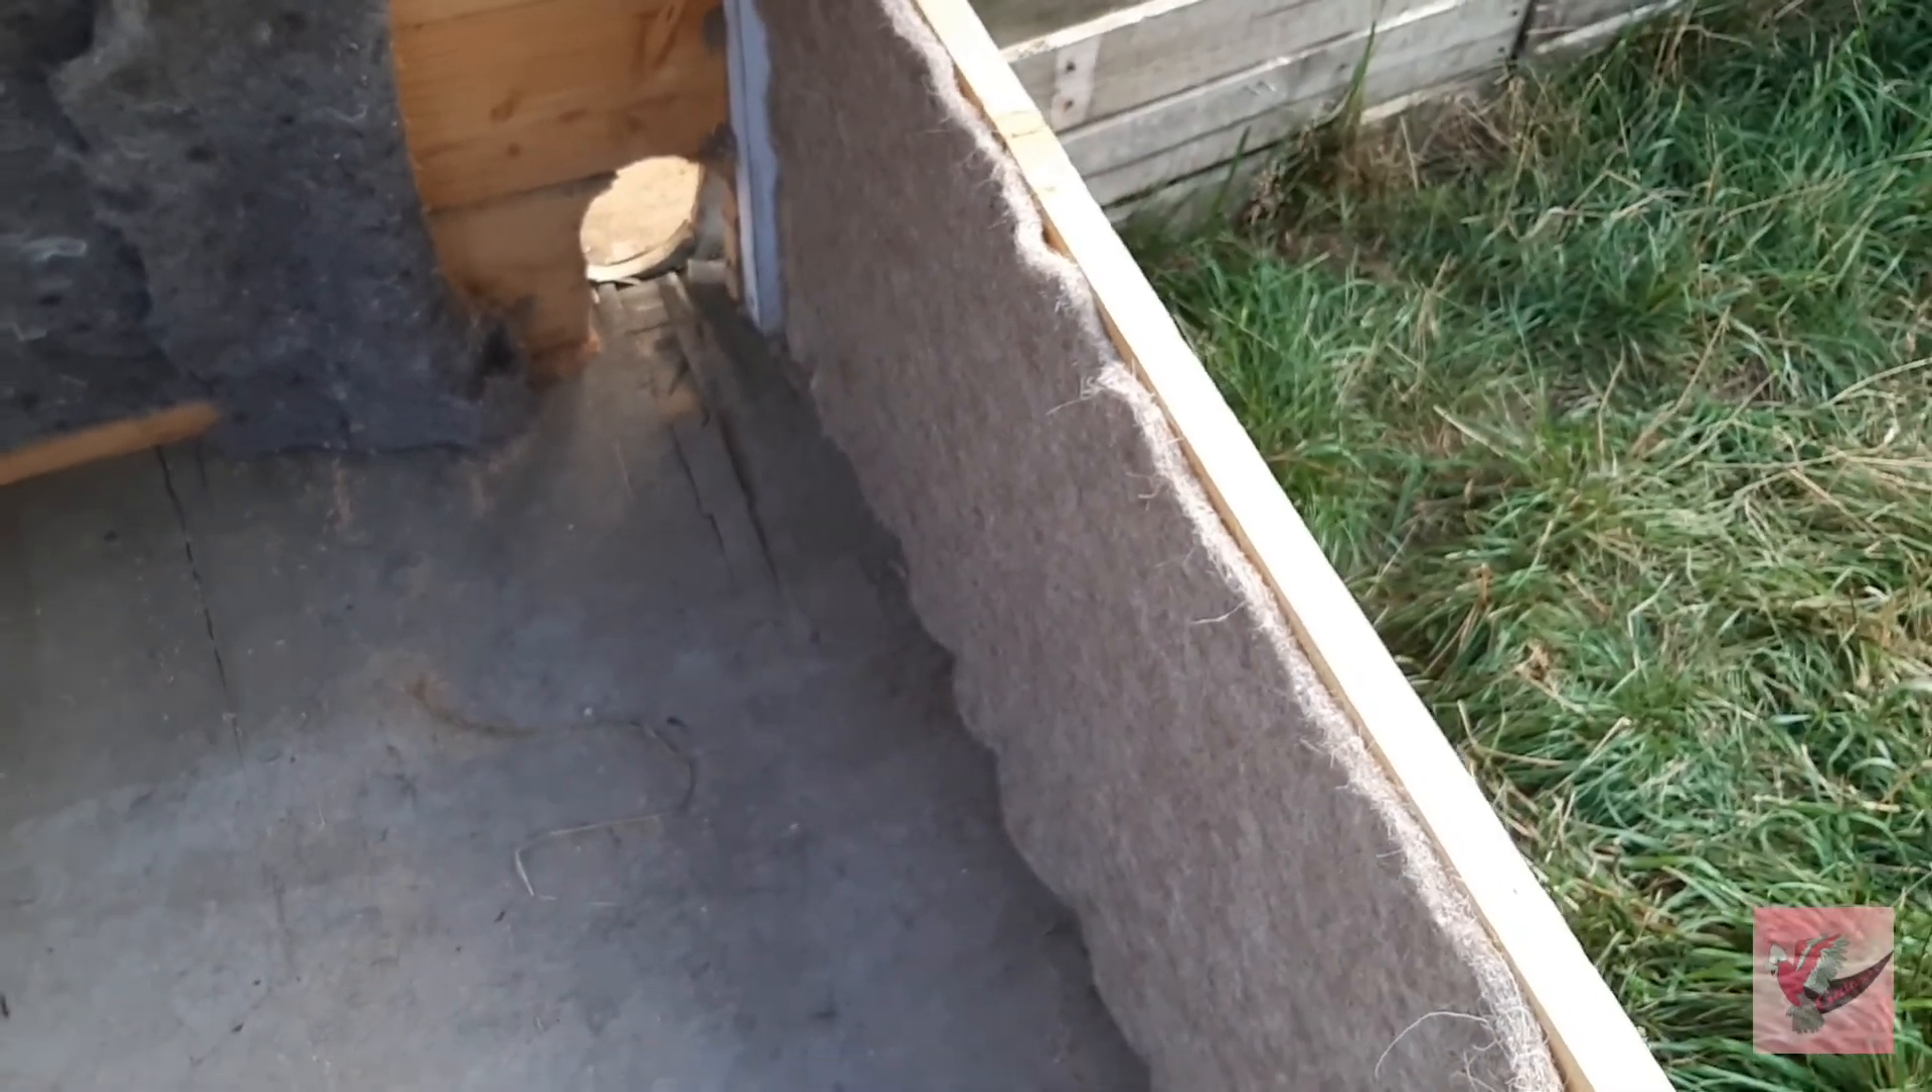But it opens very nicely as you can see the three support beams and we have started insulating the inside with those insulated lining that is safe for the animals.